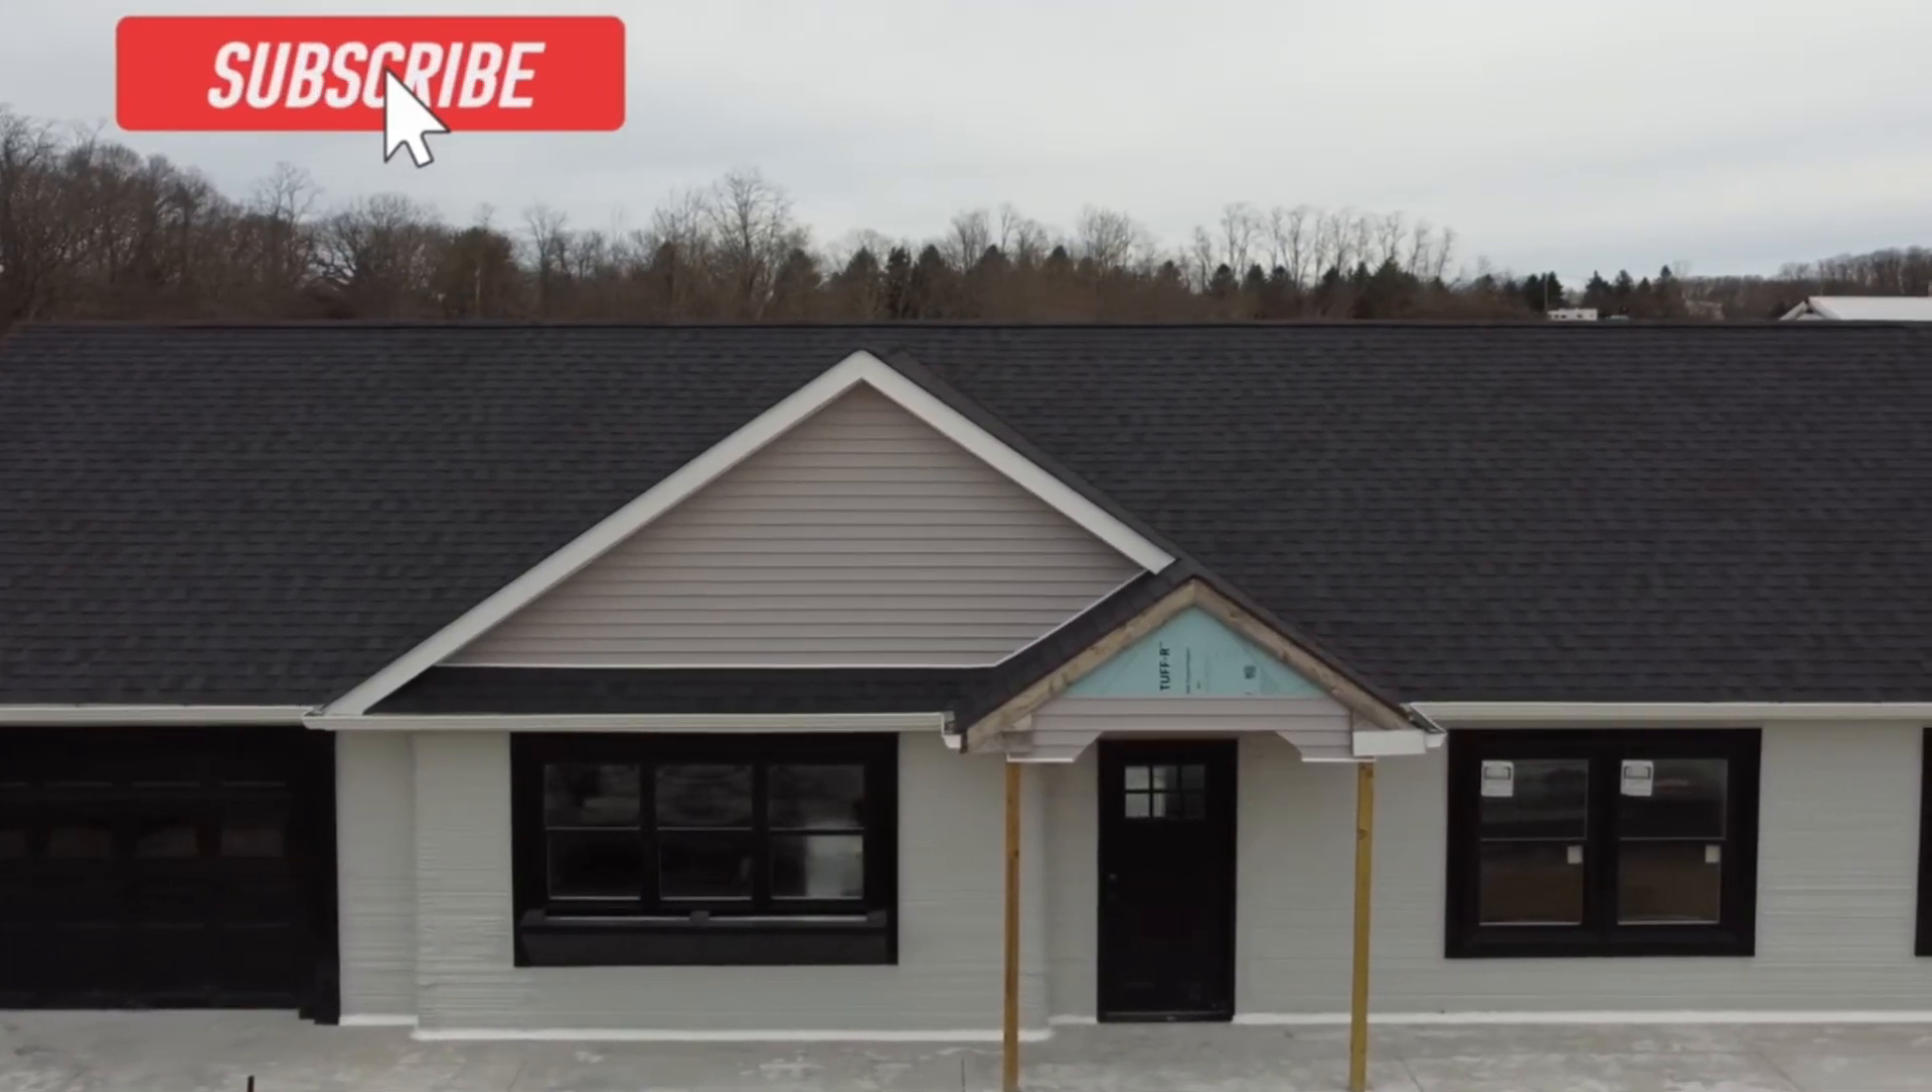The house was almost complete. You can see the stickers are still on the windows and above the front door there's one small triangle that they still haven't put siding on.